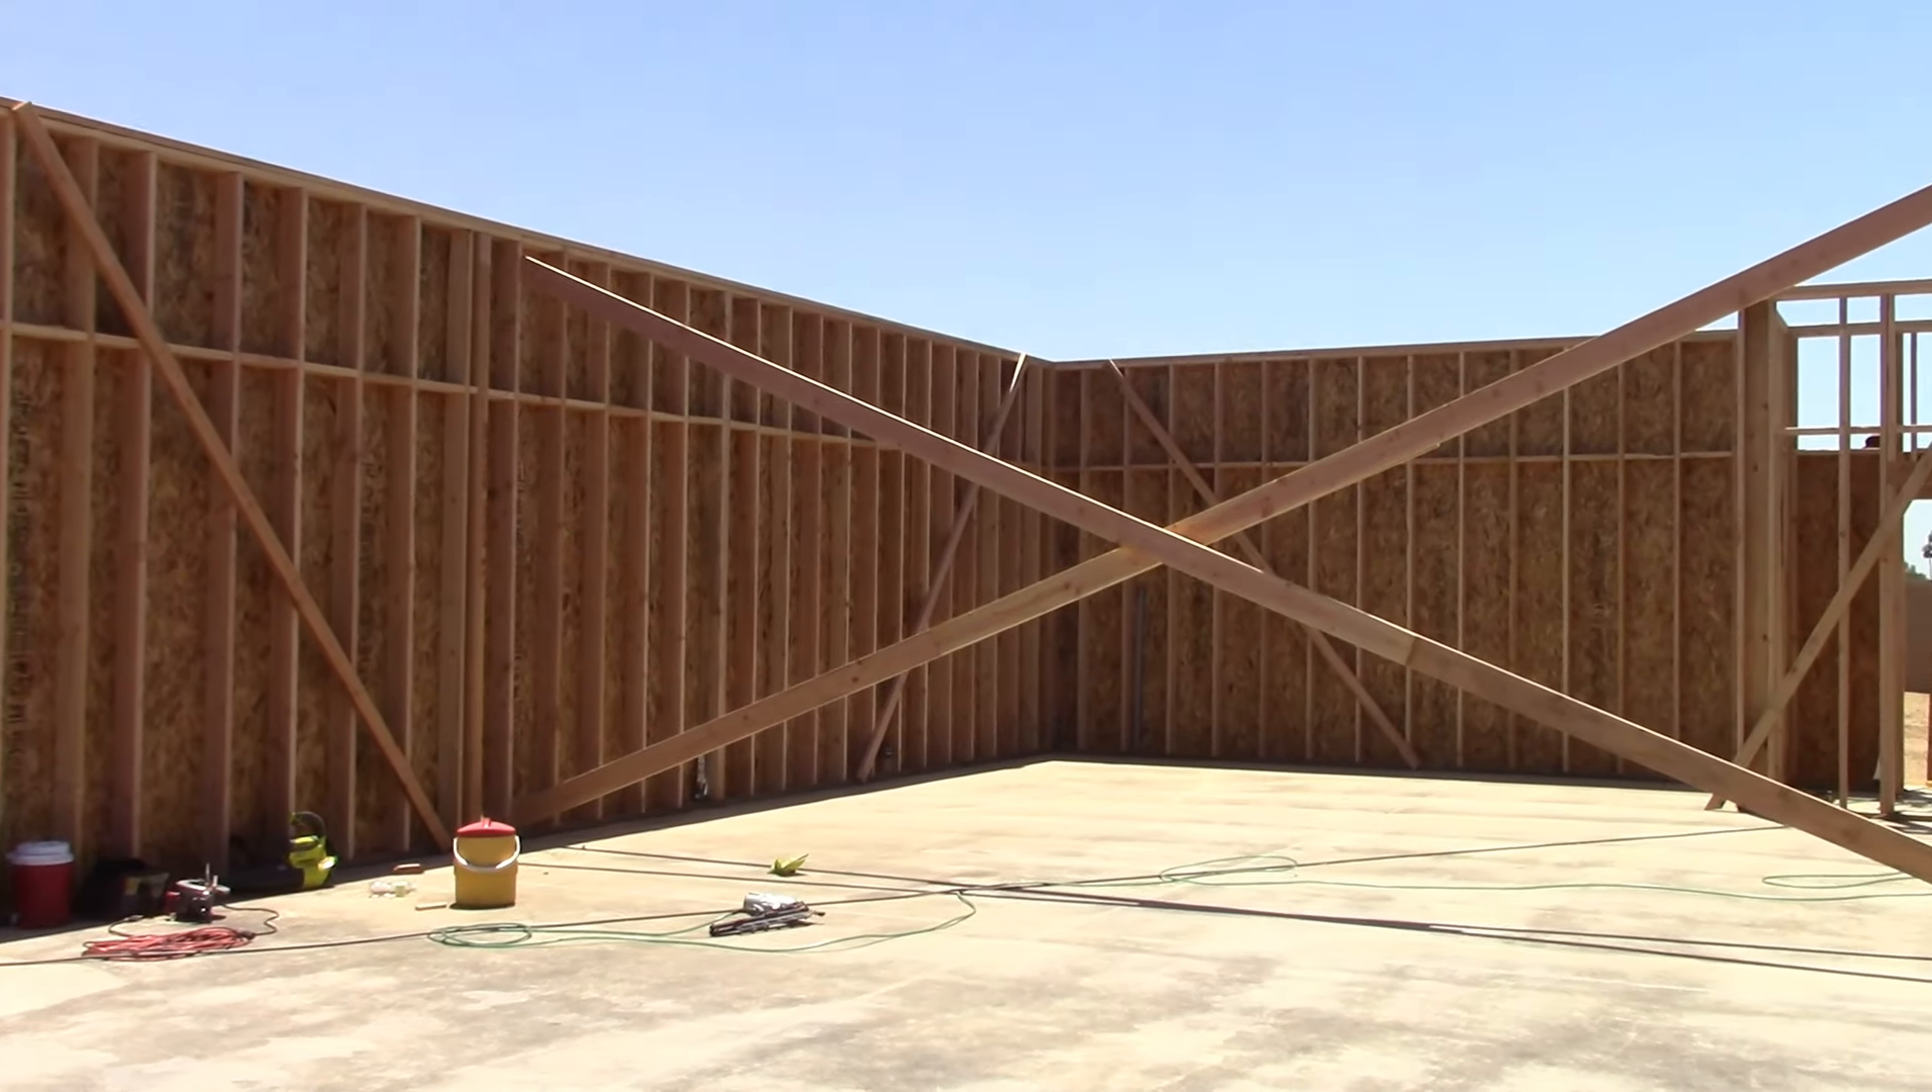We got the one wall almost all sheeted. Got the back wall almost all sheeted.